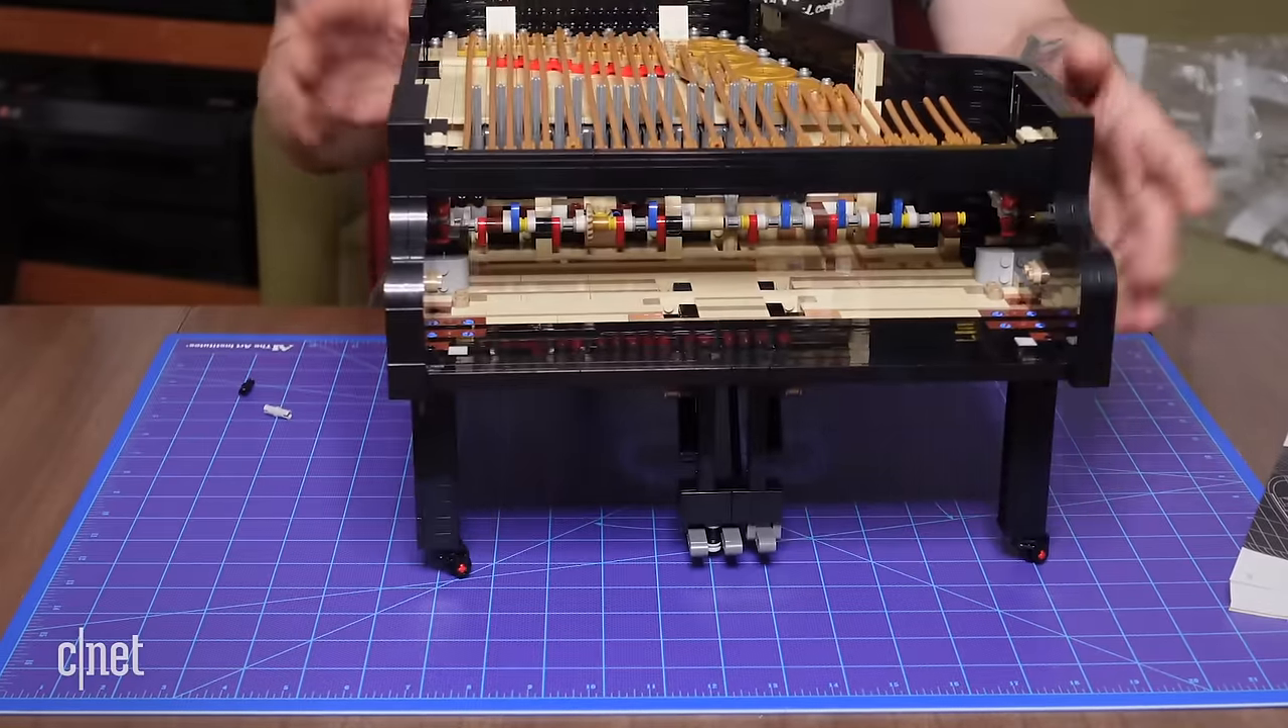We're getting somewhere now. We've got the legs on. We've got the damper pedals on.